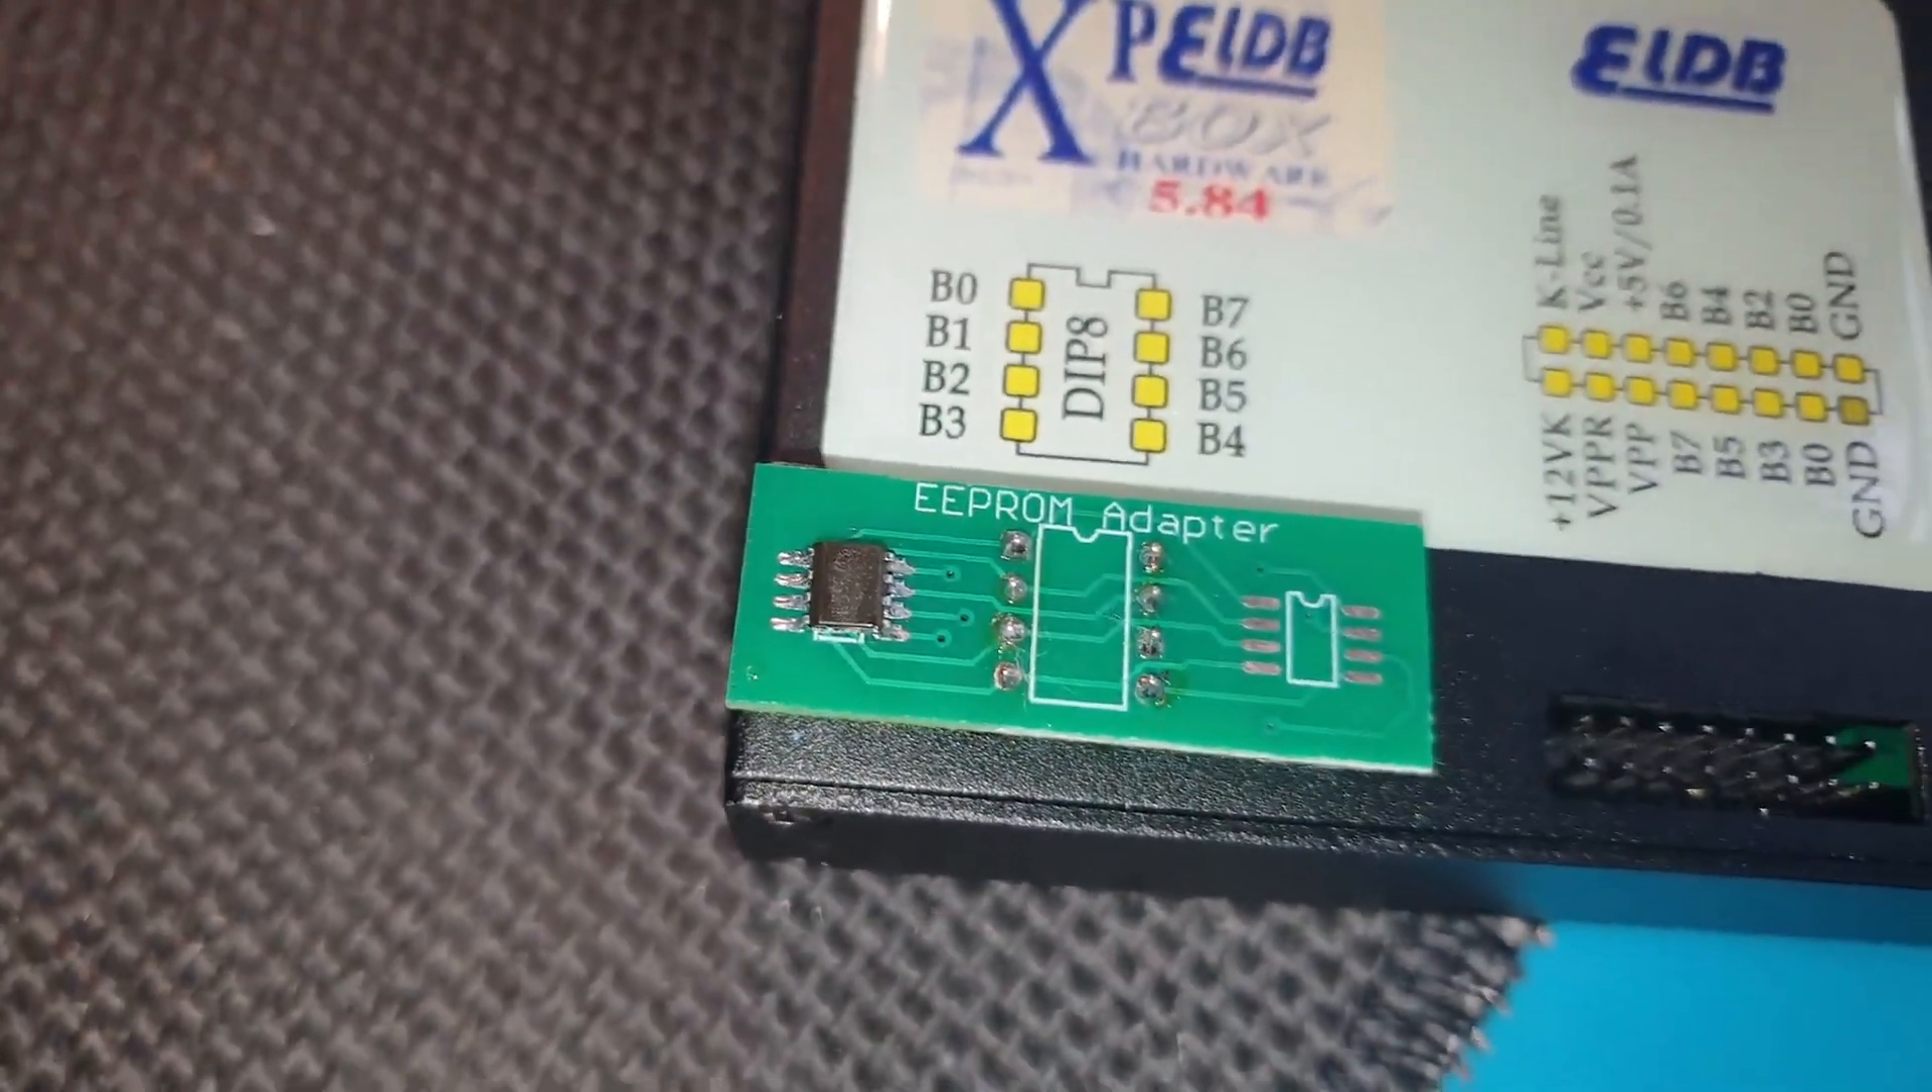Okay so this is the EEPROM soldered onto the adapter.